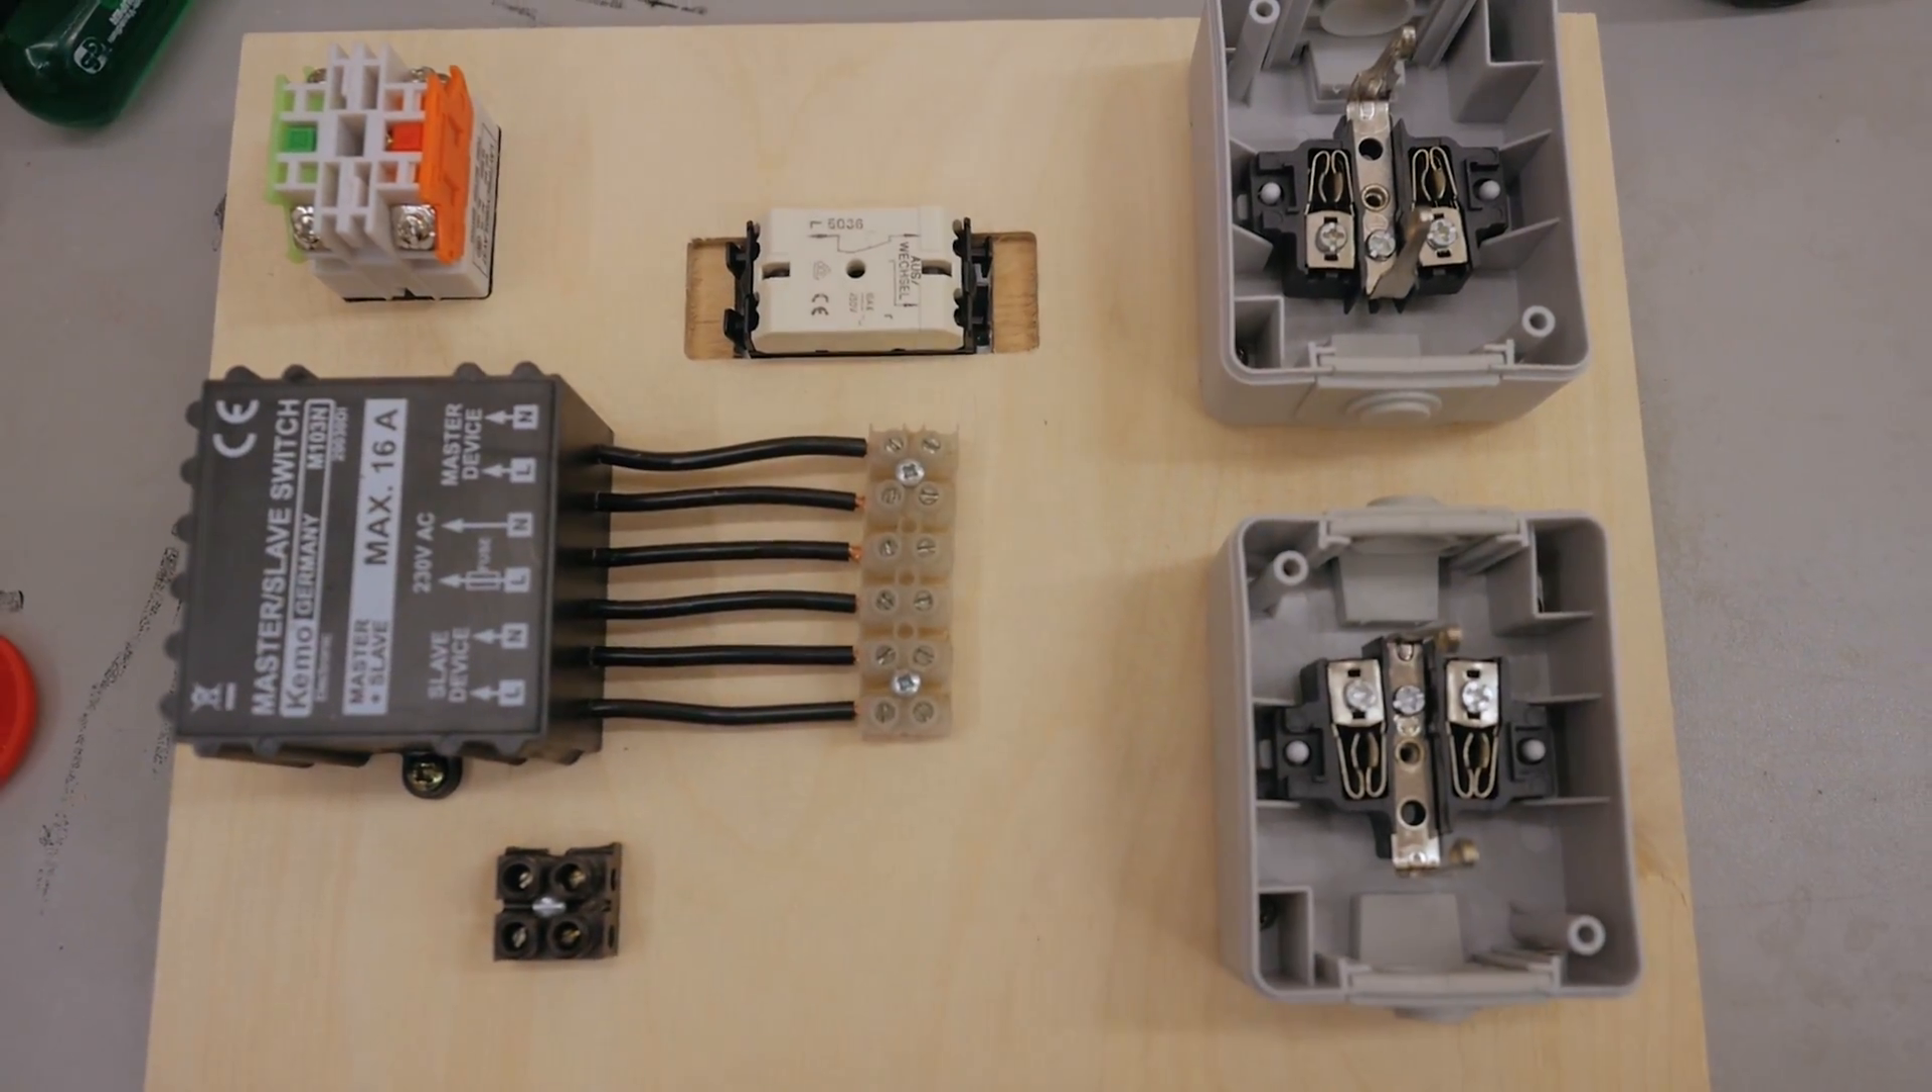Got all the components mounted and now i need to wire them together.